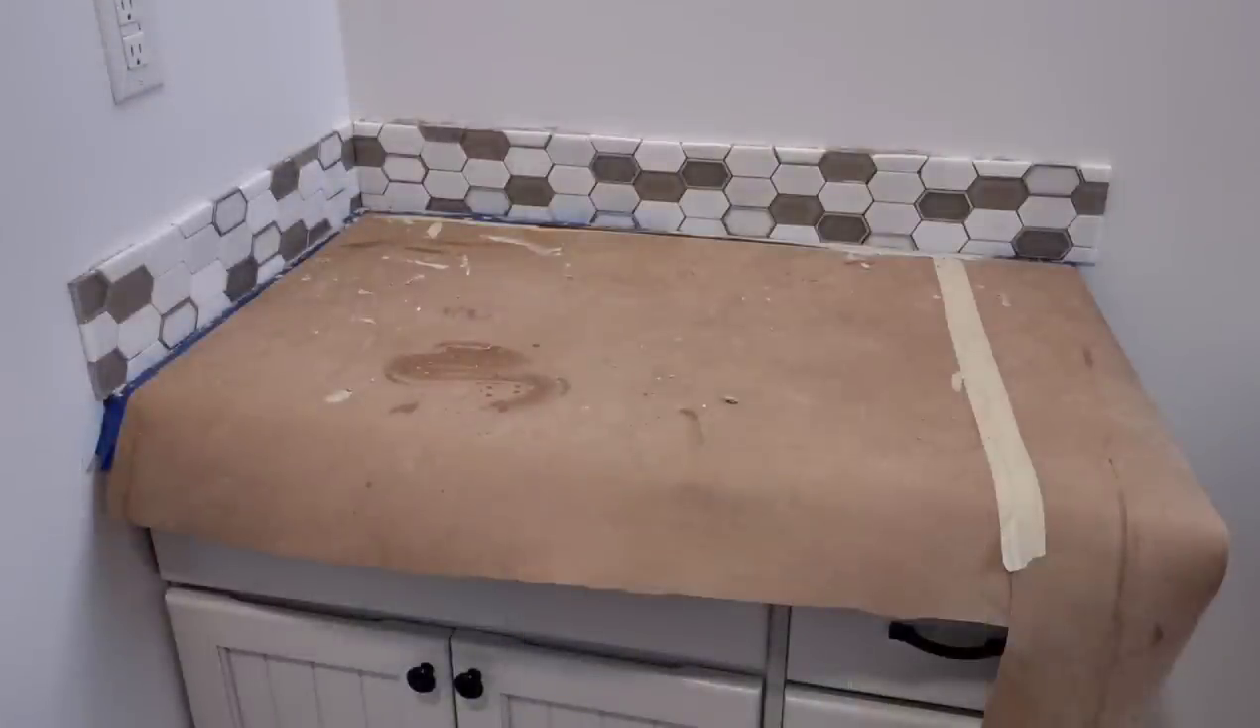Now moving on to the guest bathroom we've already installed the tile for the backsplash.